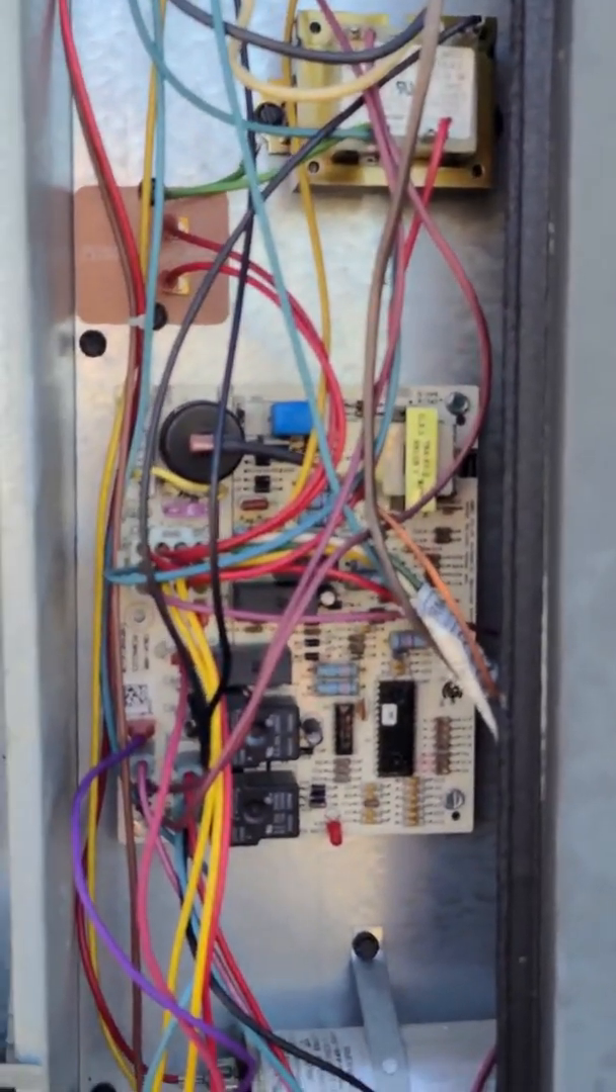As you can see we've taken off the side of the board so we can see the control board here.